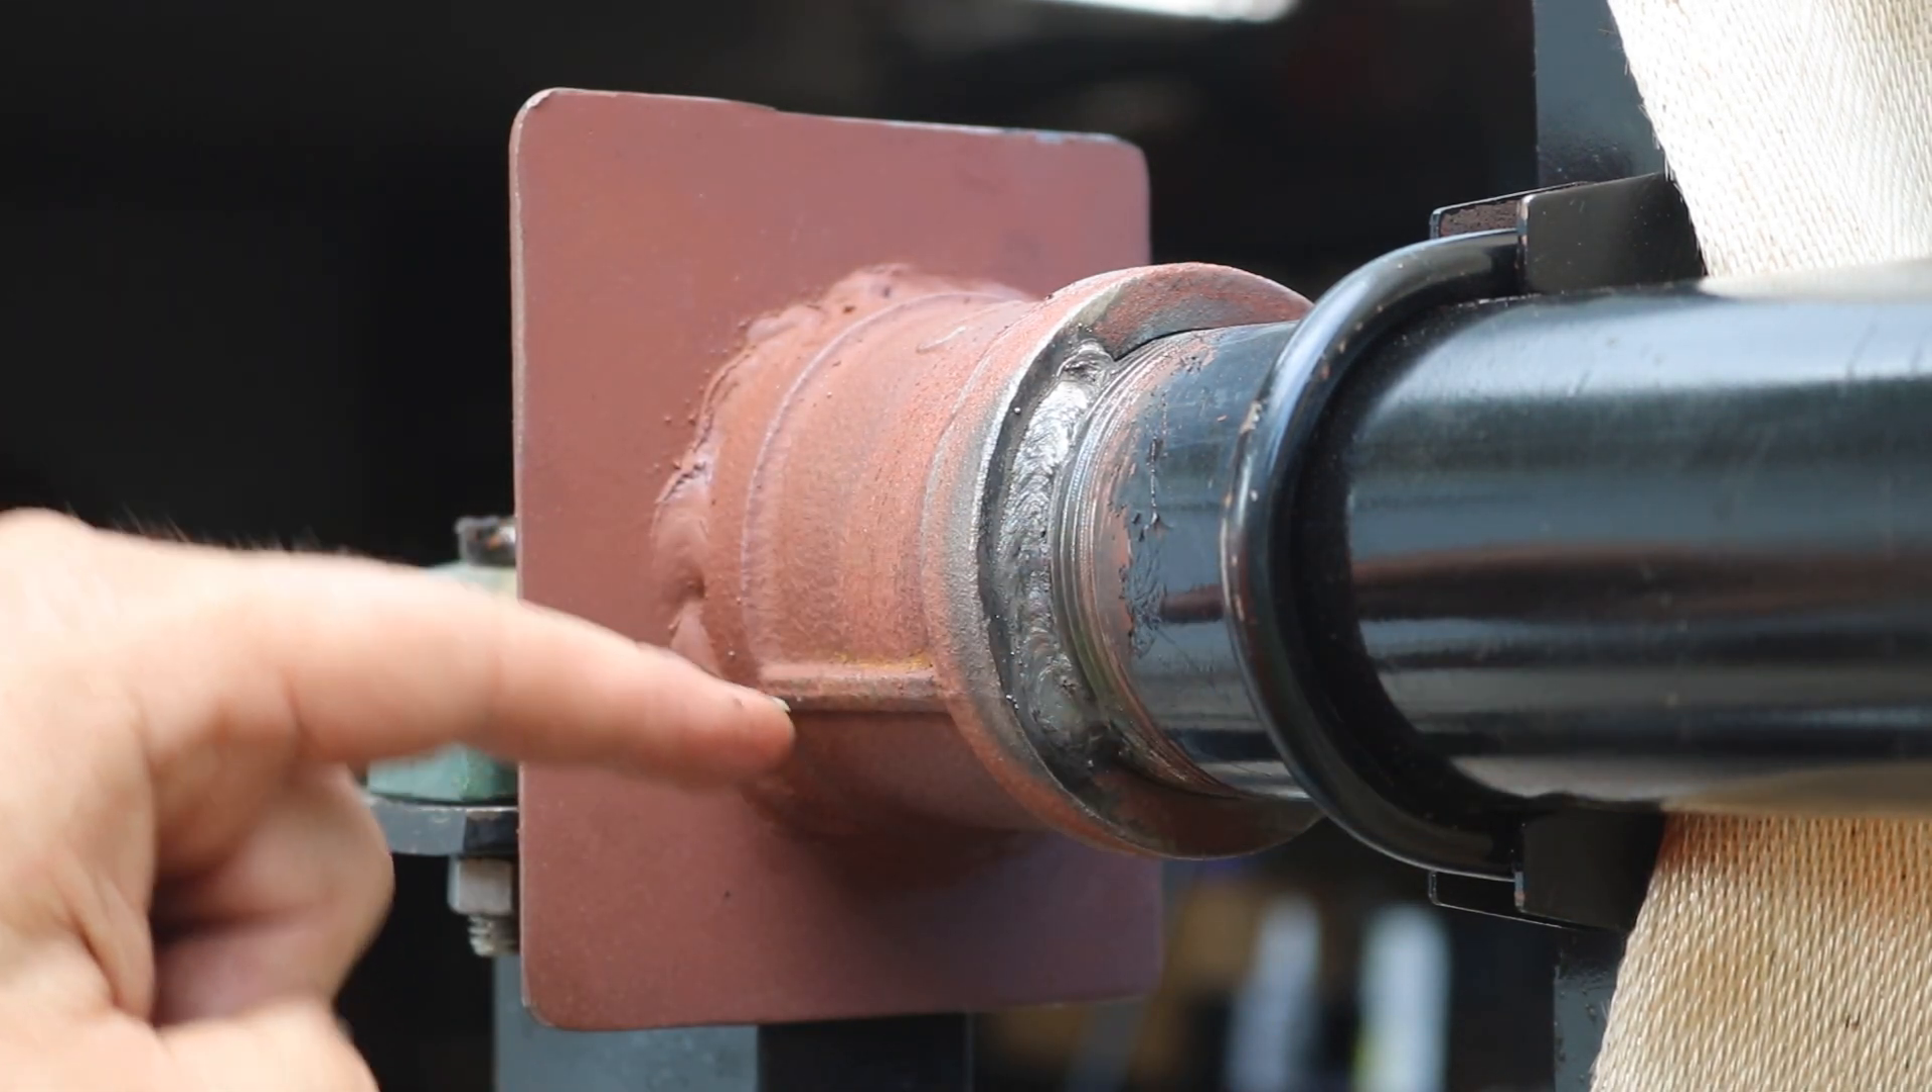I just welded a bead here from the pipe to the coupler so they're together forever.